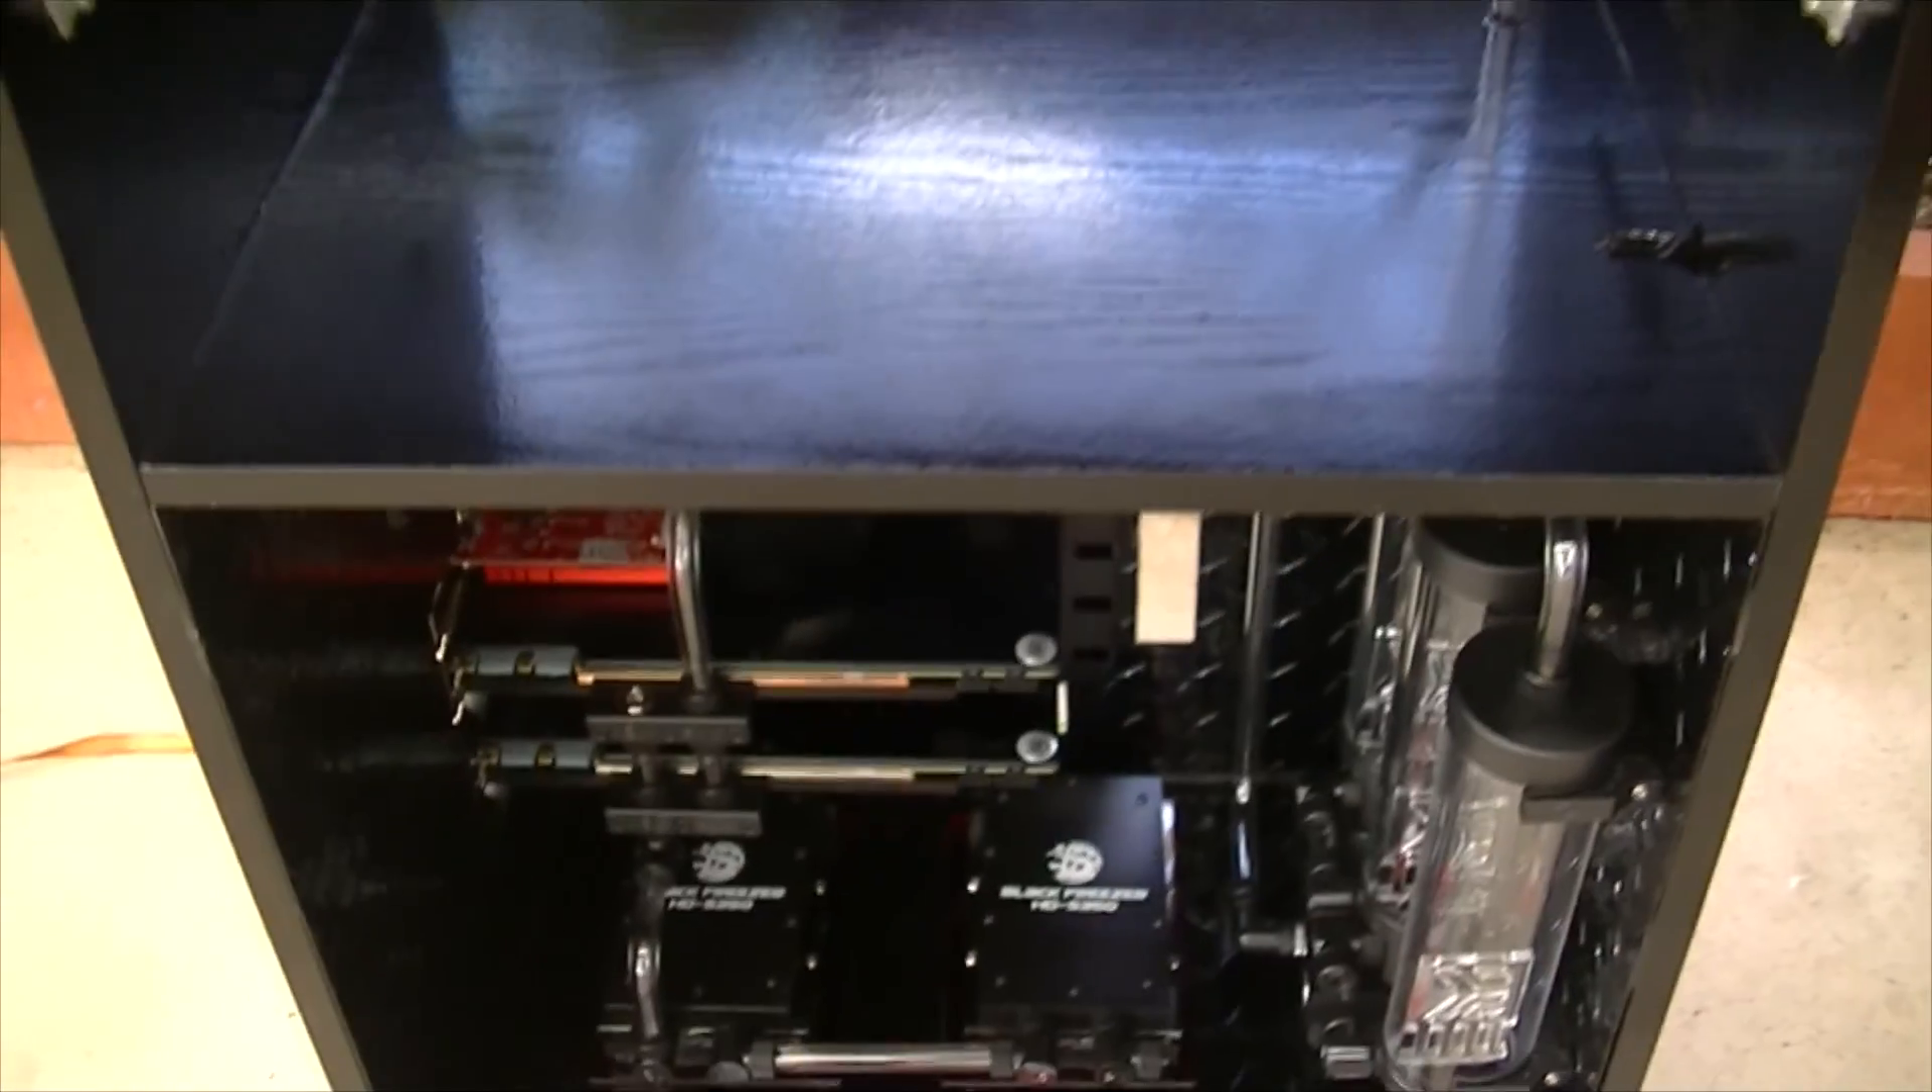As you can see the build has been painted and I have some components in and the tubing has gotten underway.